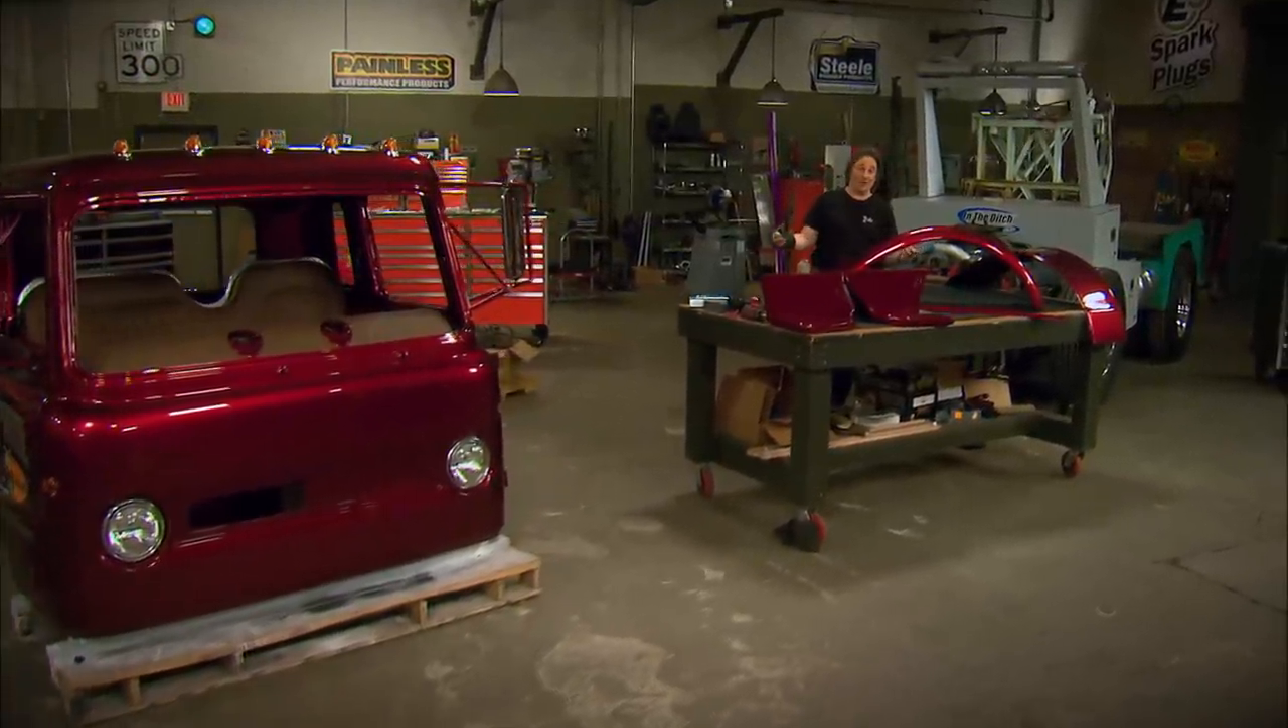Now obviously there's still some pieces to go on like the fenders and the step plates and that kind of thing, but it's best to wait and put these on once we get the cab back on the chassis.